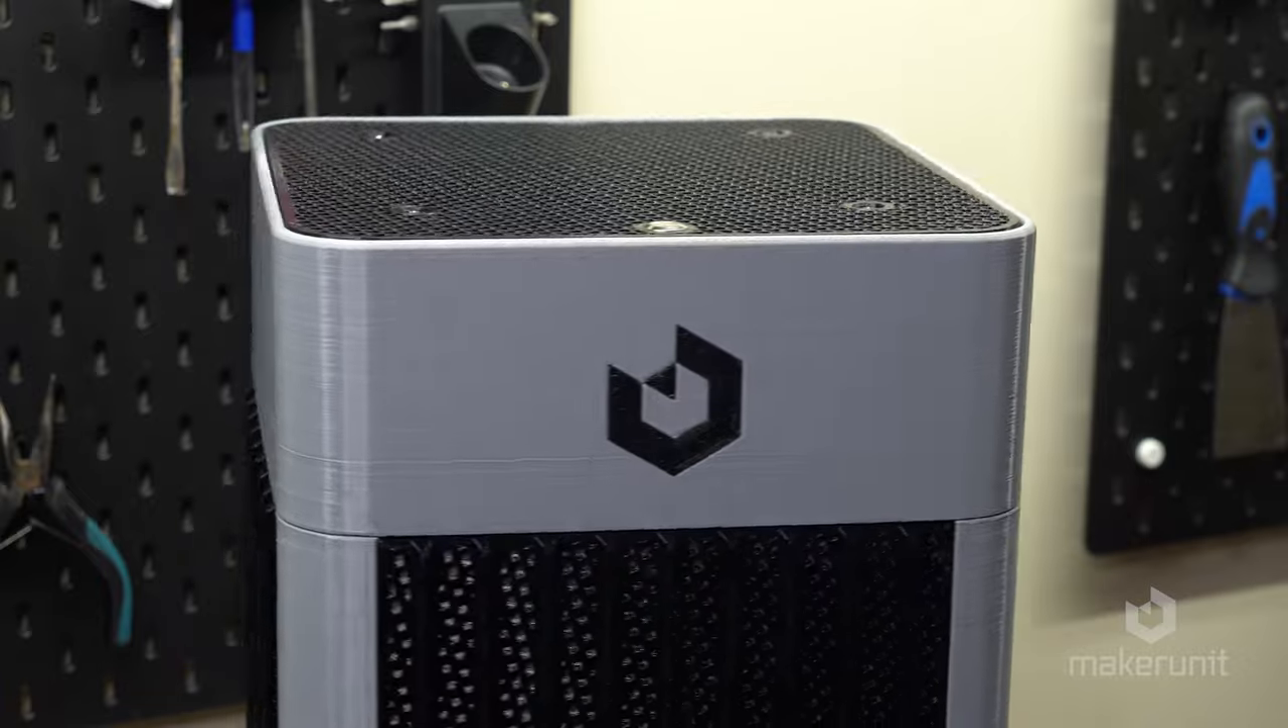With the logo in place, the case is now complete.